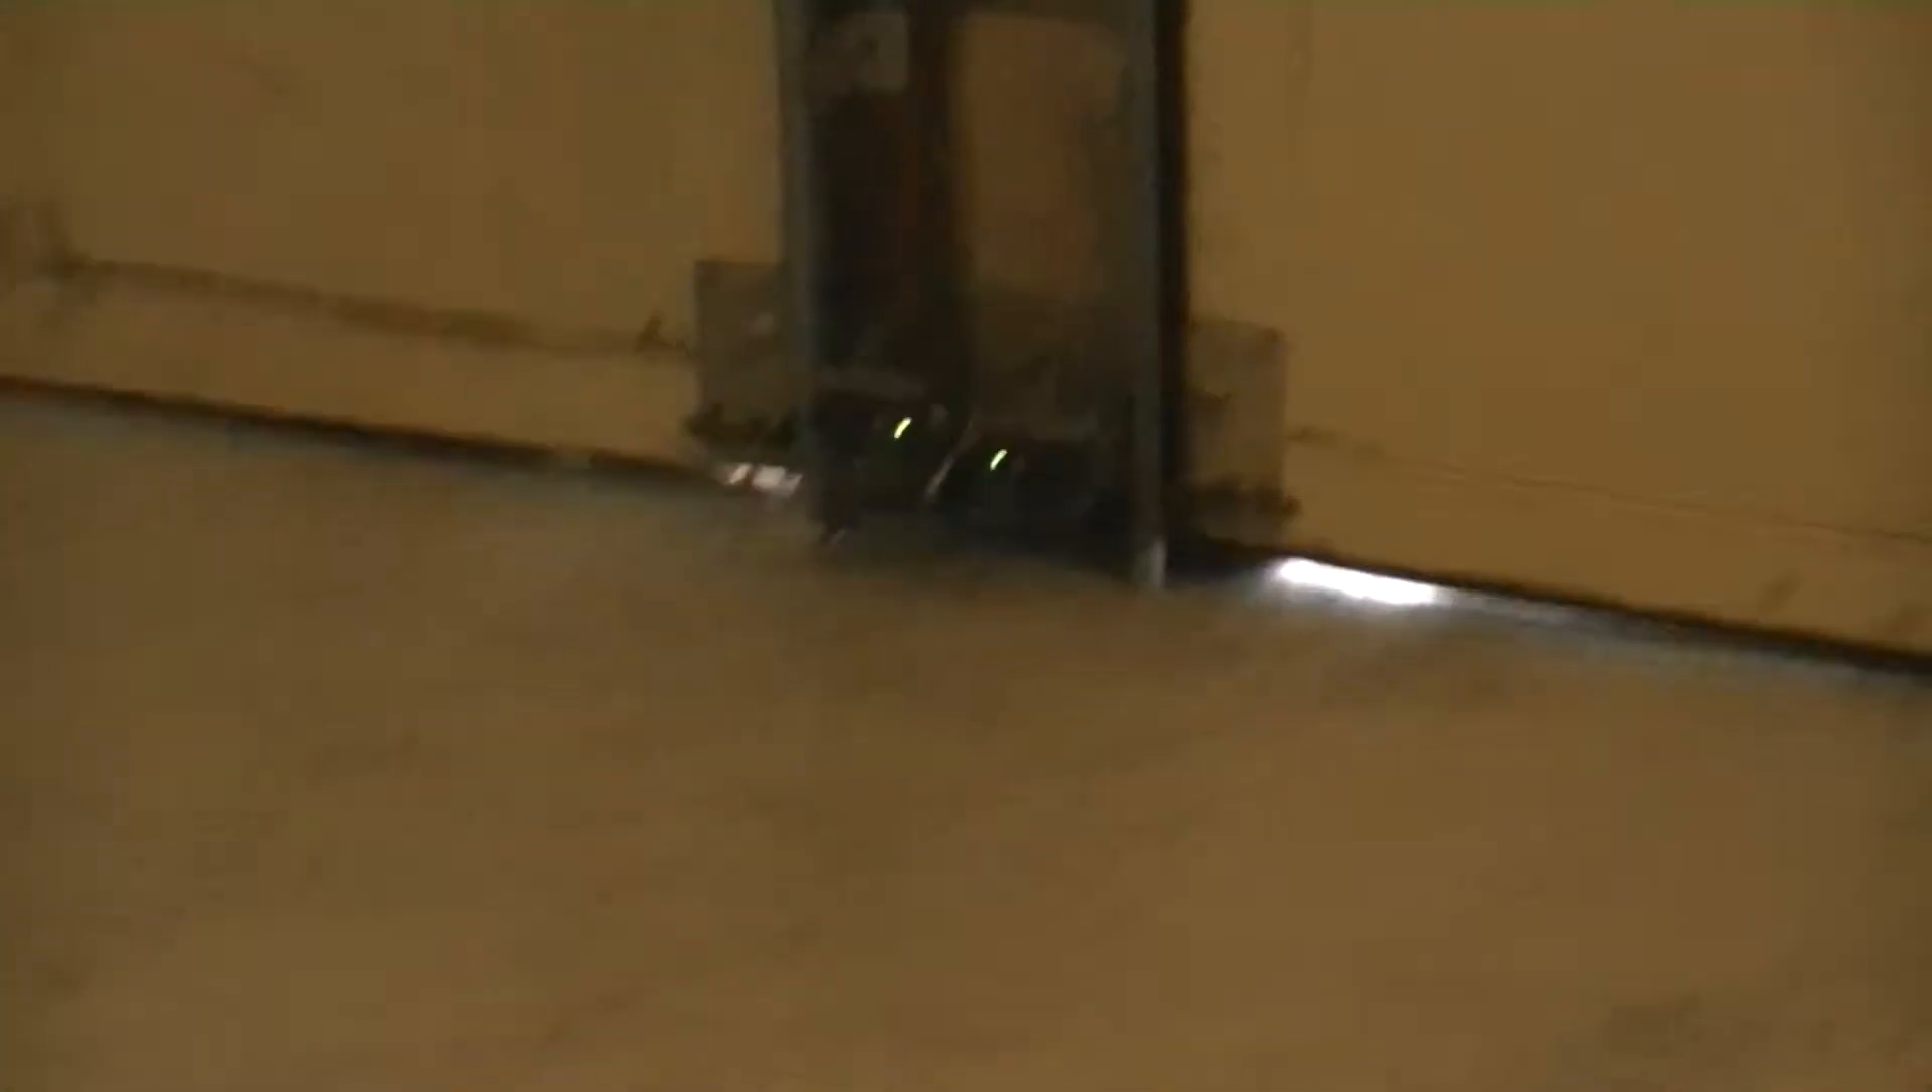And as you see there is a gap underneath the garage door.